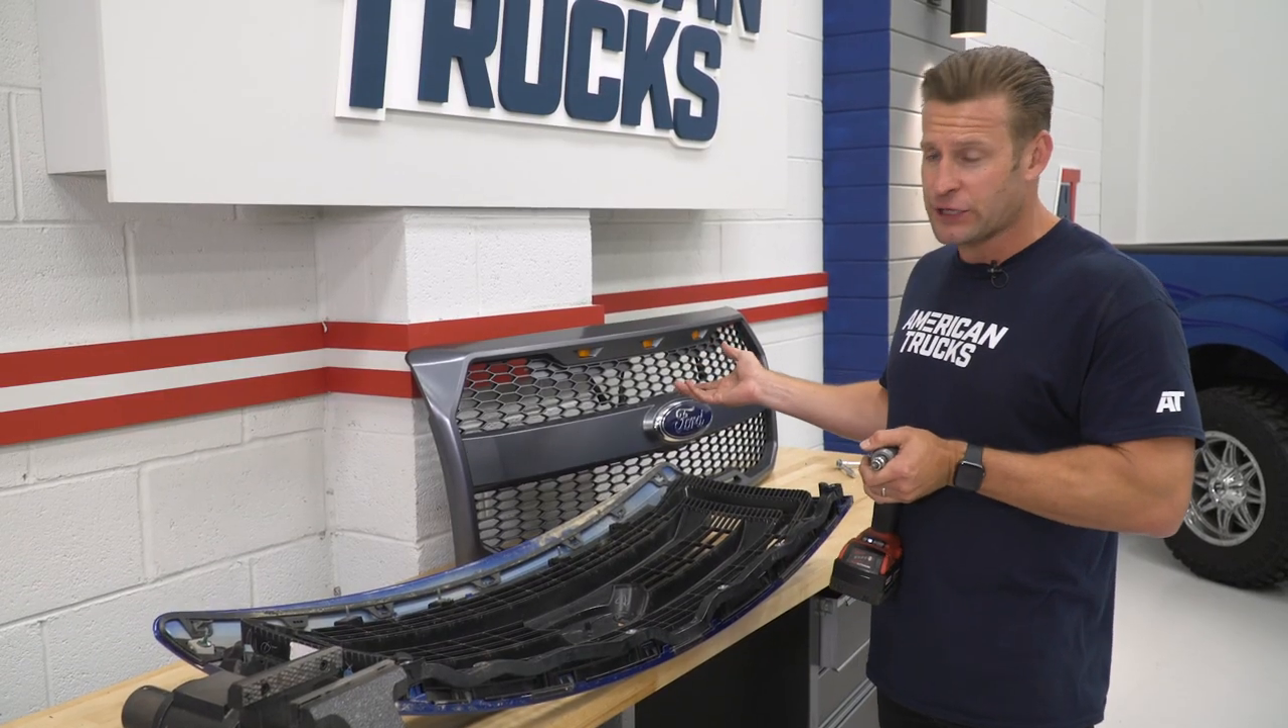Now, we have our emblem transferred over, as you guys can see.